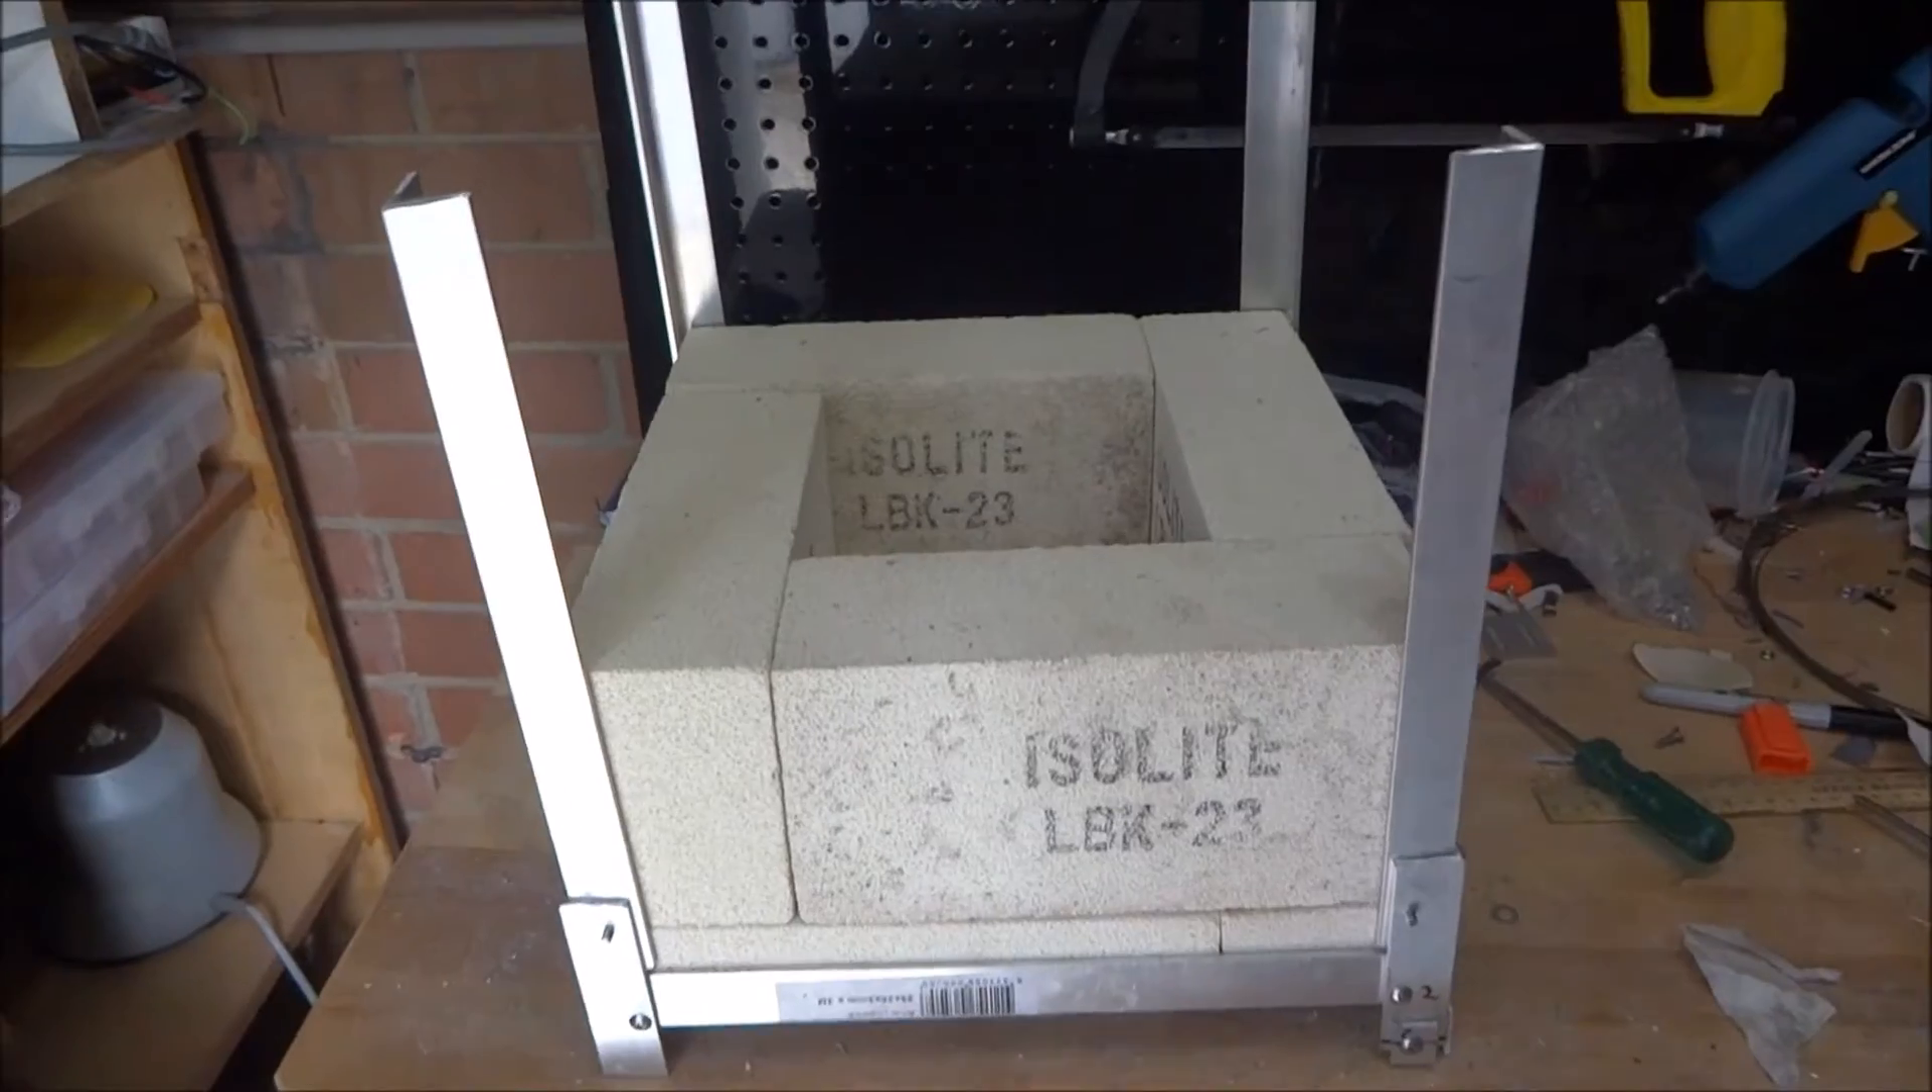As you can see the bricks stack very nicely like that.